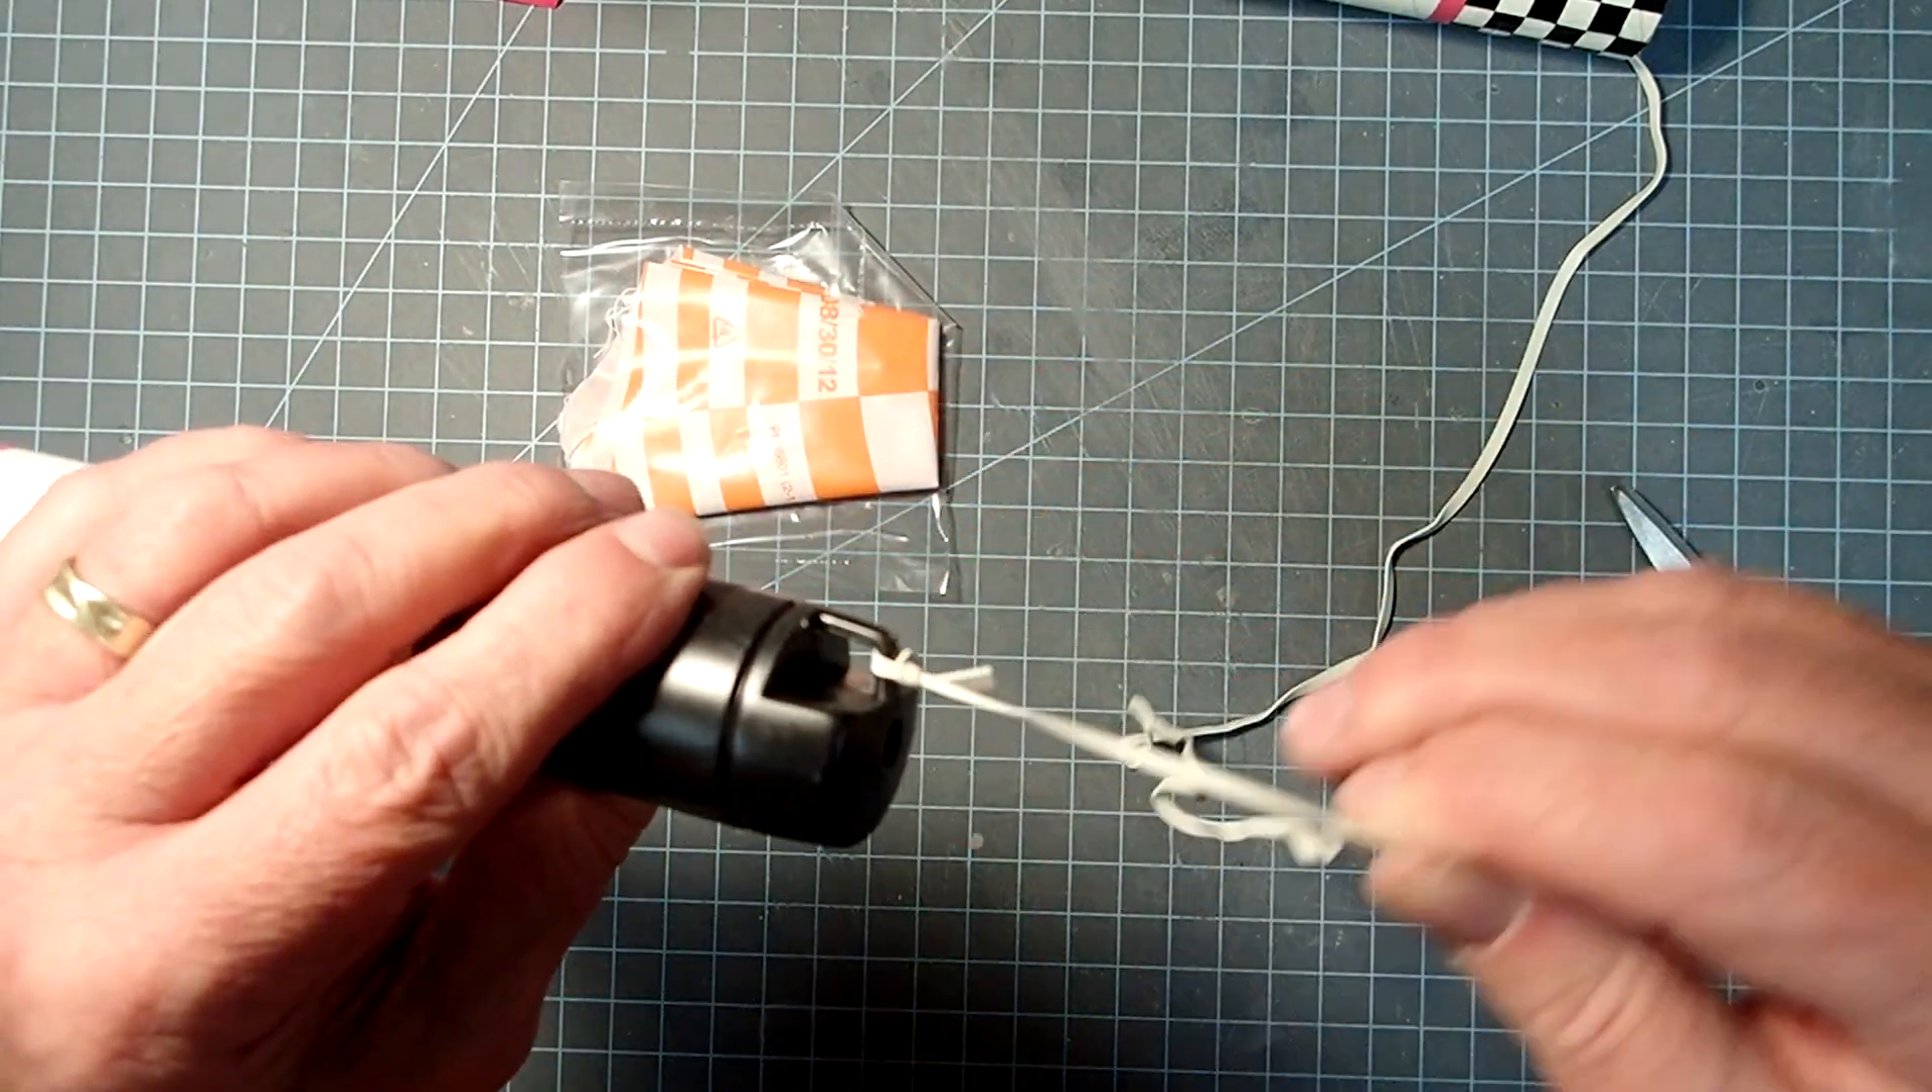Okay, so over here, we've got the shock cord already tied on to the reducer here.